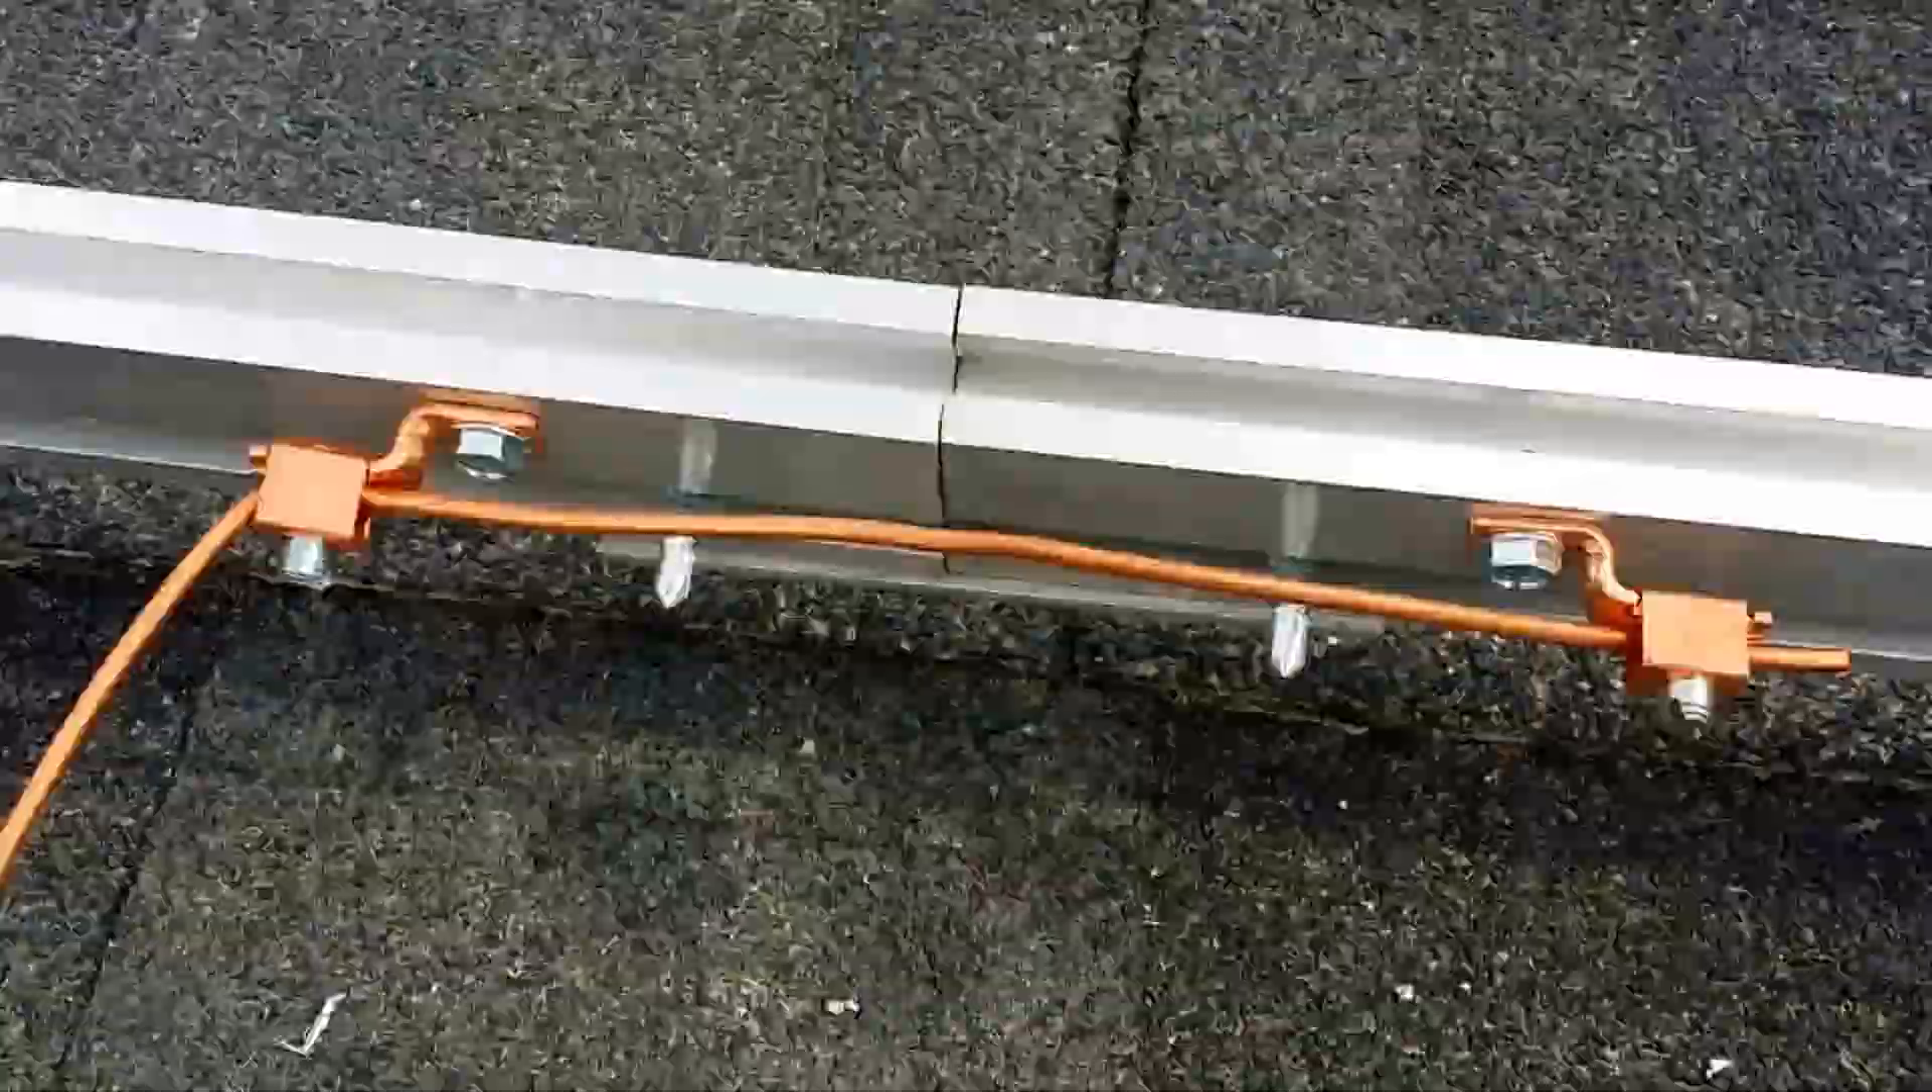I also tied the rails together.